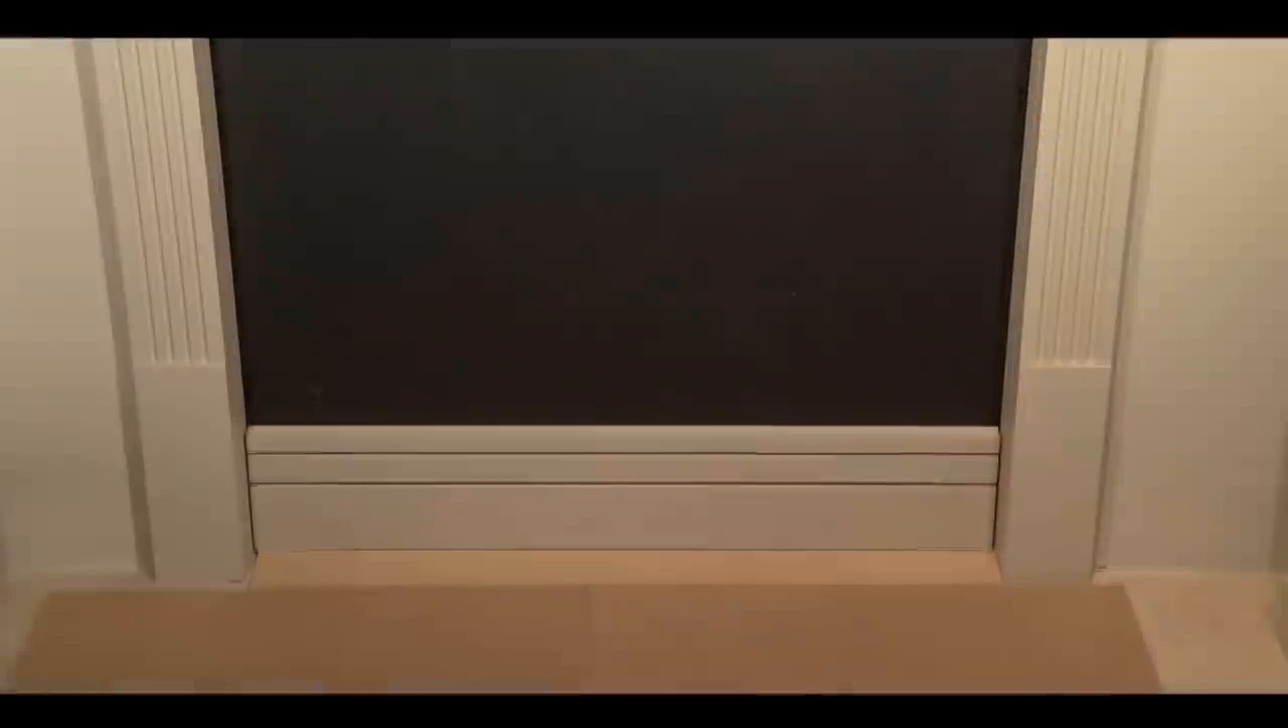As you can see, we have put a skirting board on the door already to act as a kick plate and visually to represent the base of the bookcase.